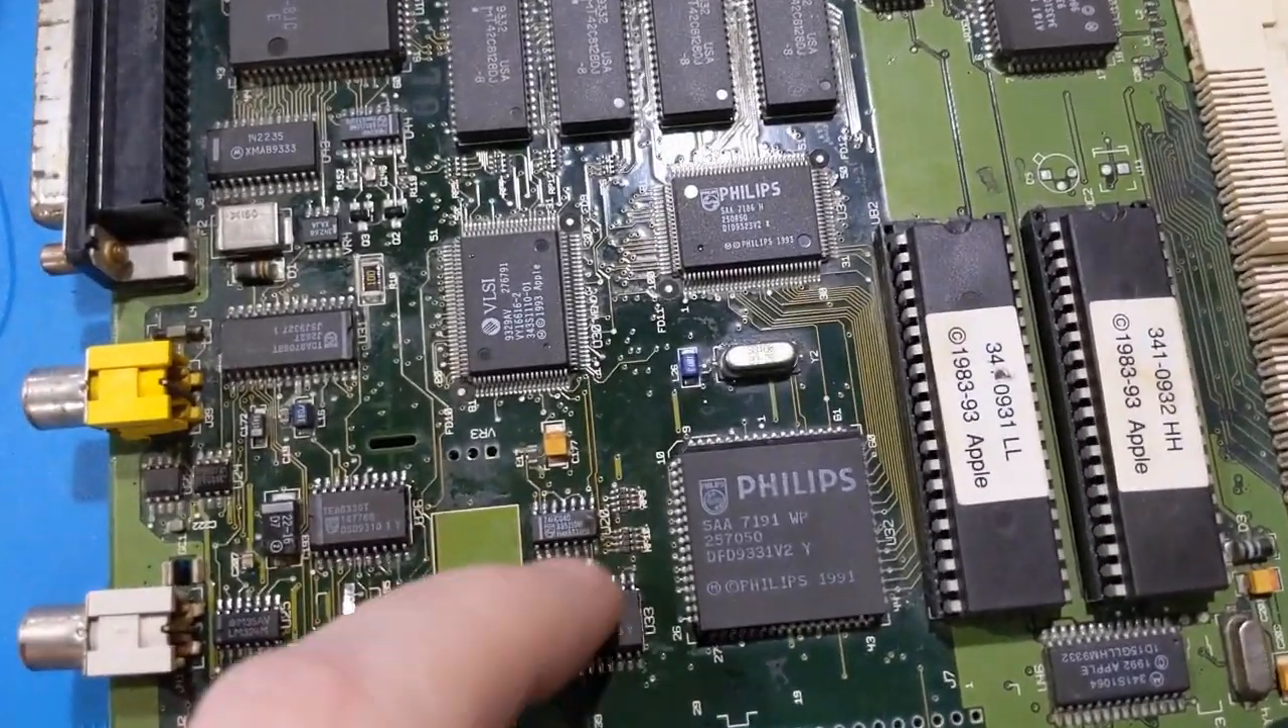So I have all the chips reinstalled and the flux cleaned off the best I possibly could there might be a little bit of a booger there but that's not a big deal.